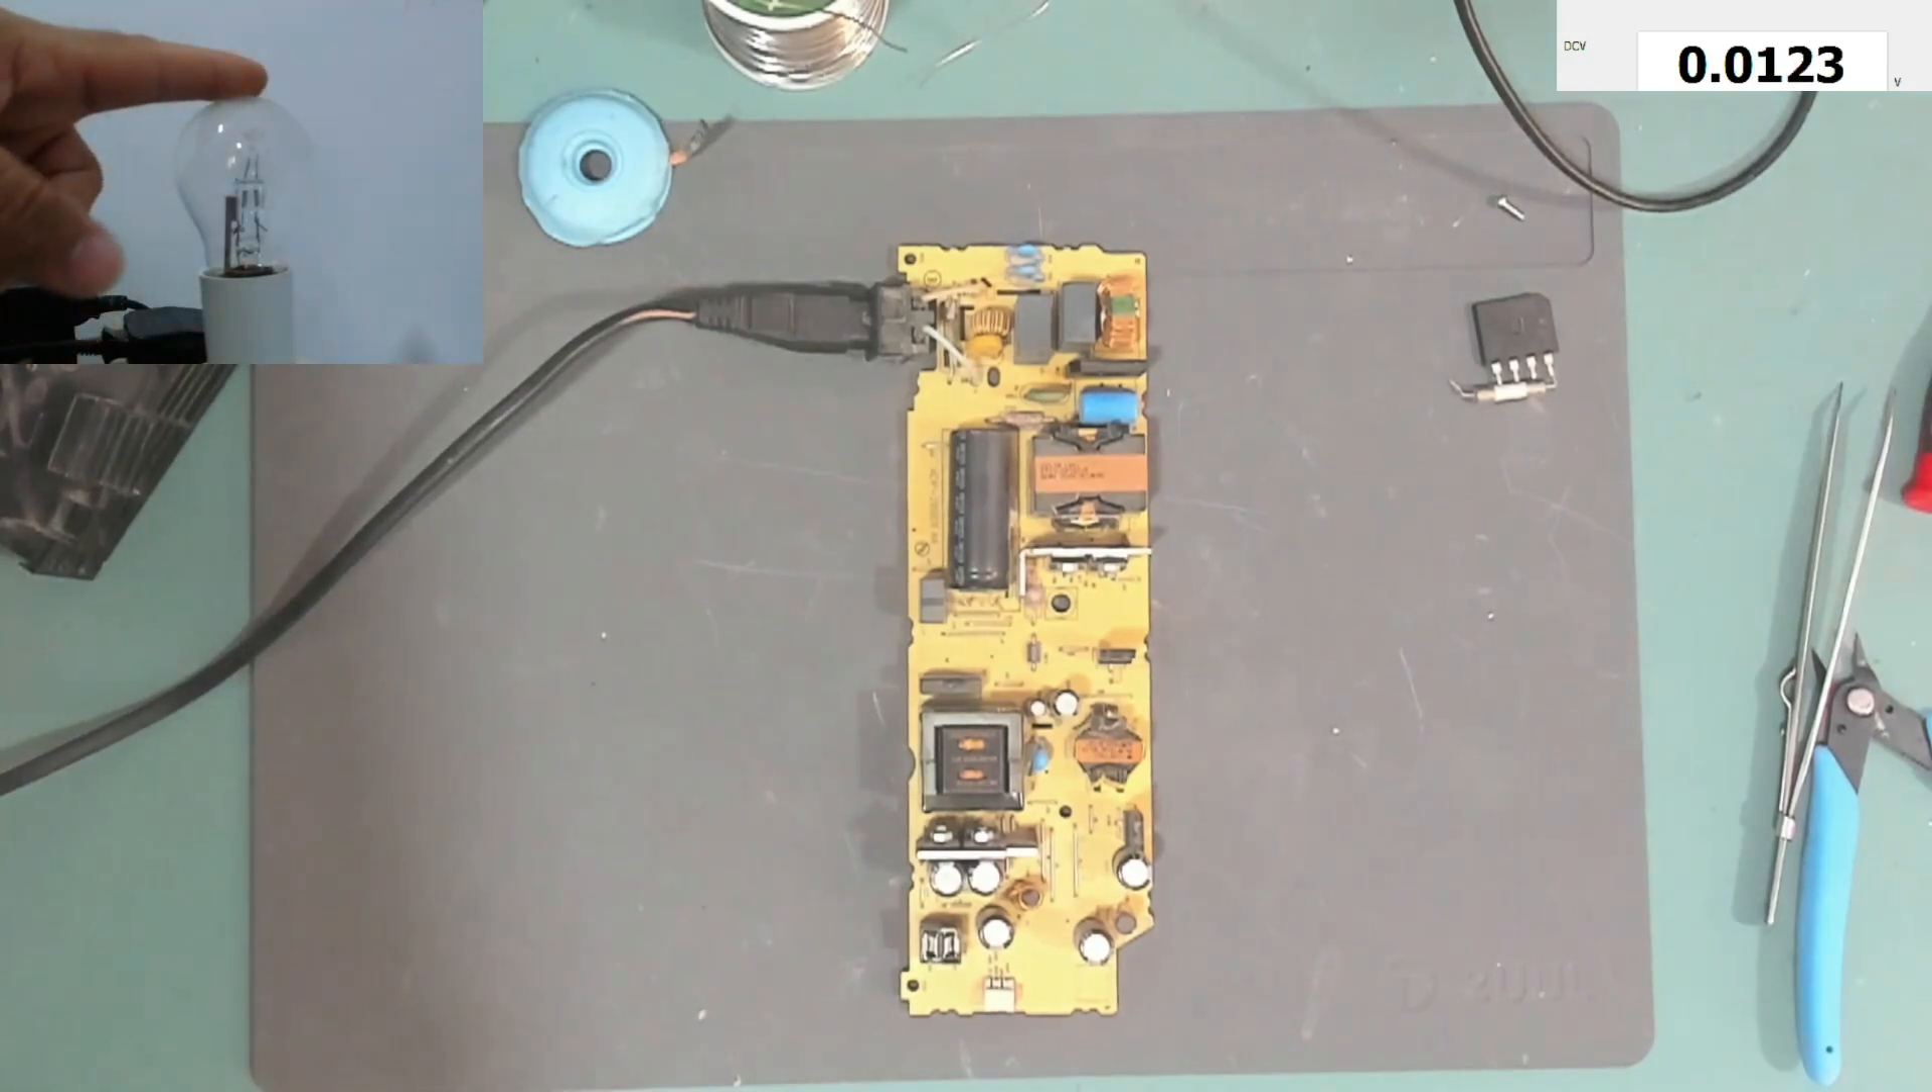Okay so the power lead is now connected and it's connected here and here is the current limiting lamp.